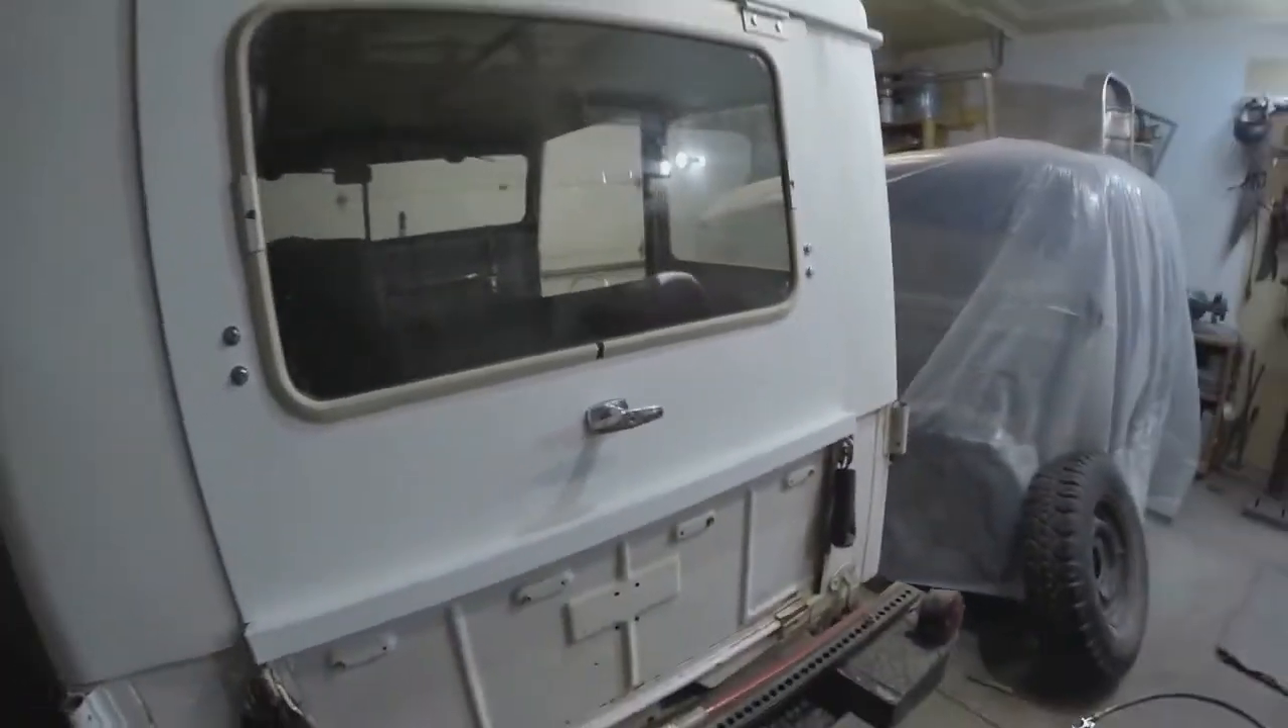All right, I got the back door hung.